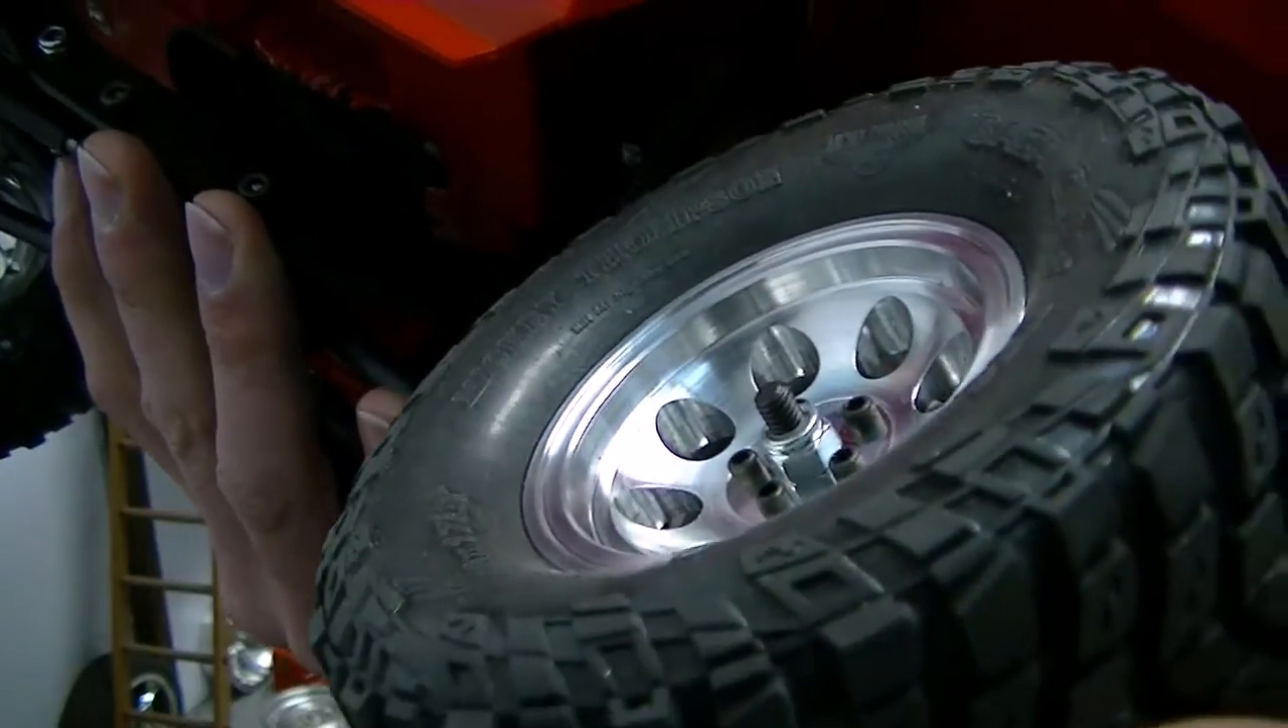So as you can see here, on this wheel, you can see how much thread is sticking out past the wheel nut.